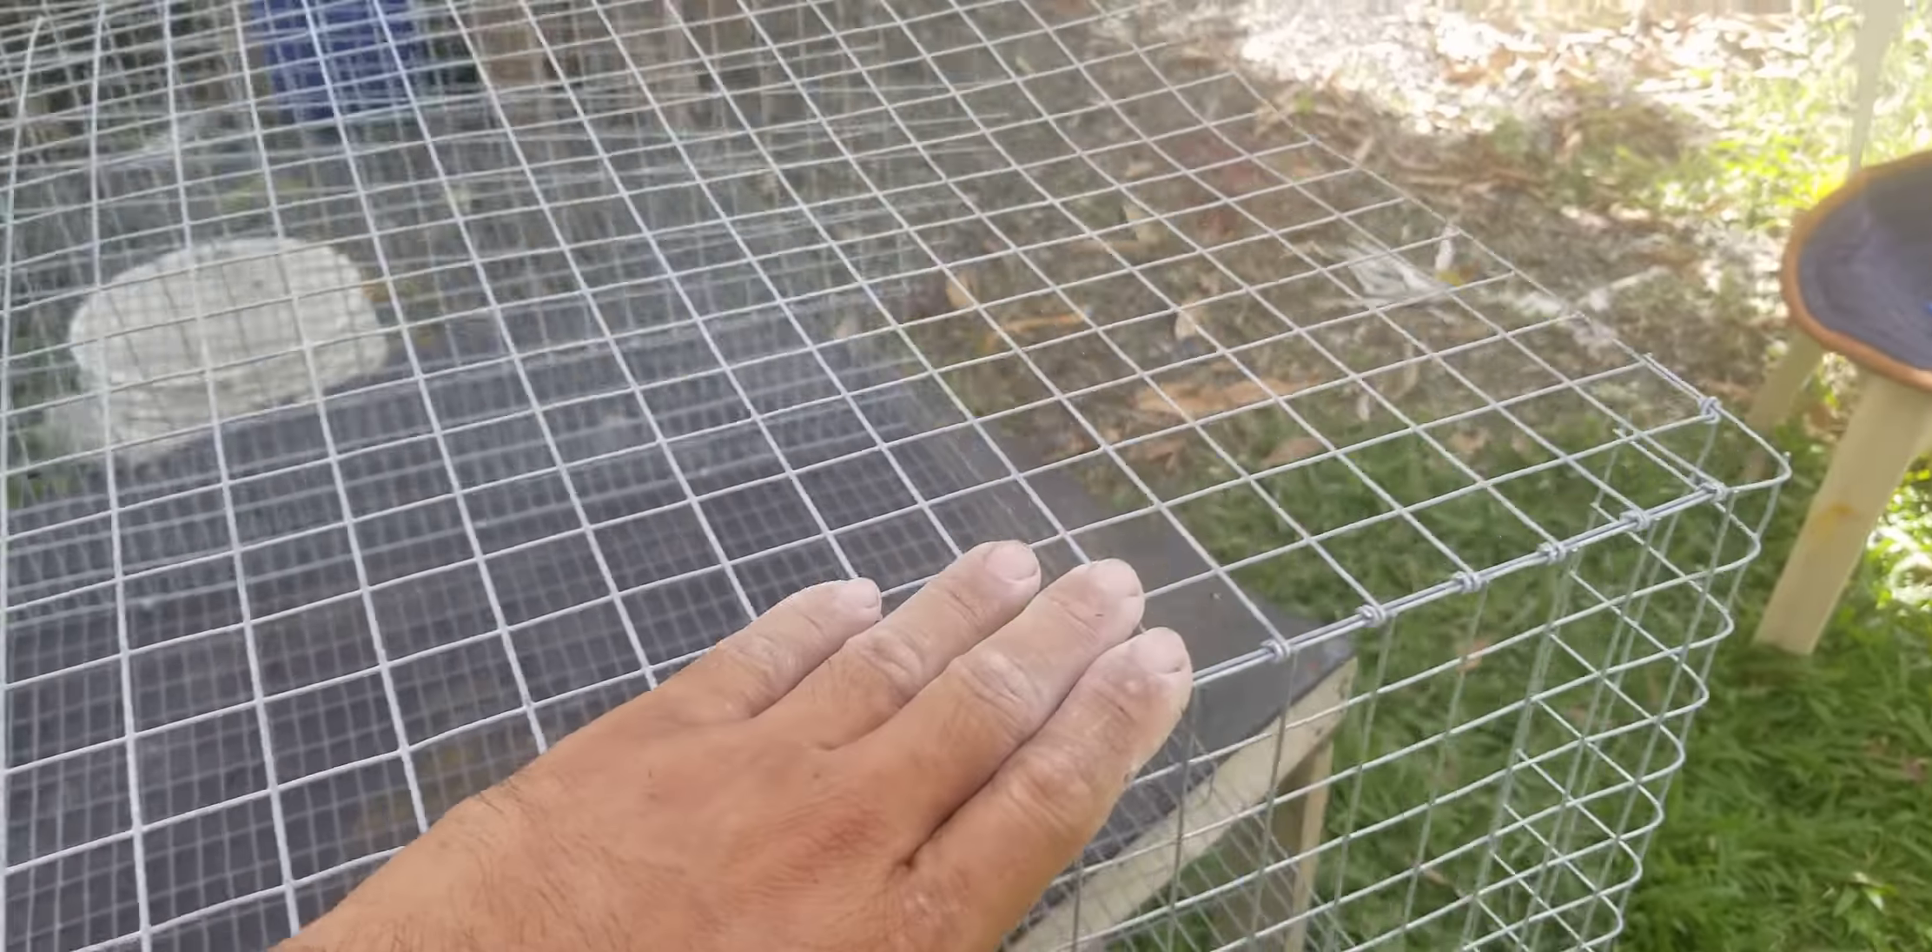Nakabit na natin Yung pinaka upper part natin Yung pinaka cover Upper cover.